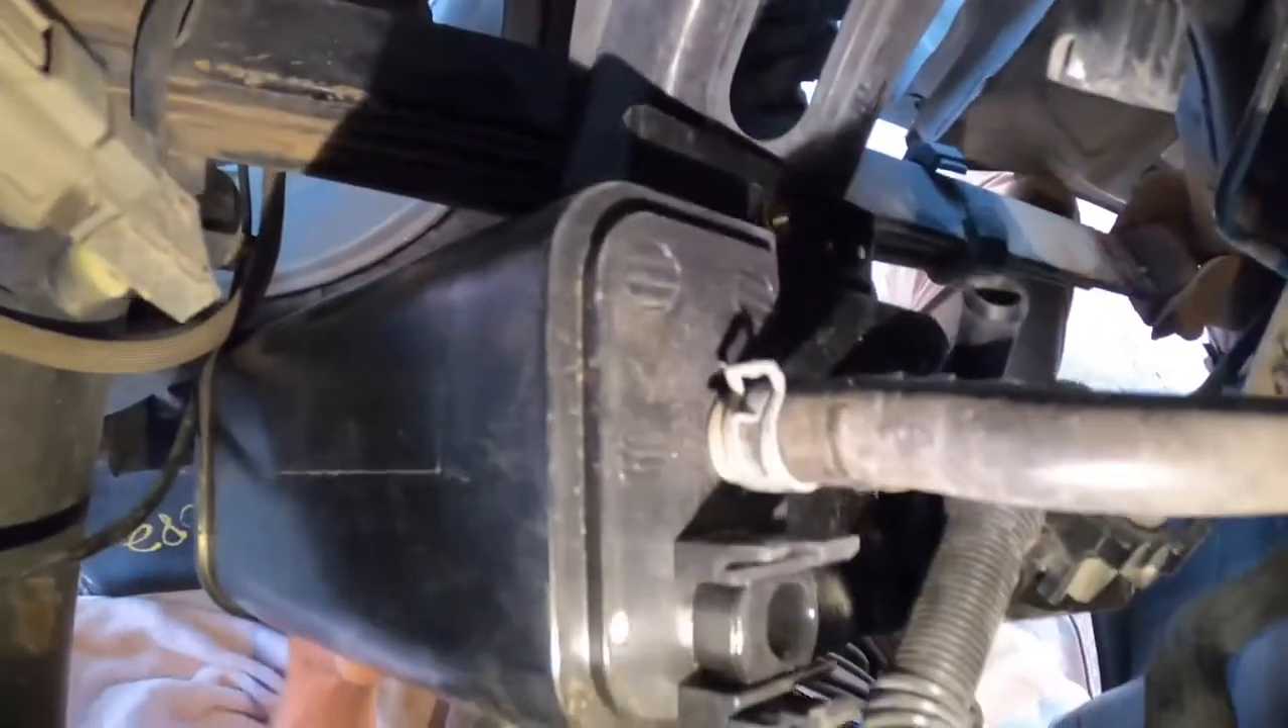Got the metal clip down on there.